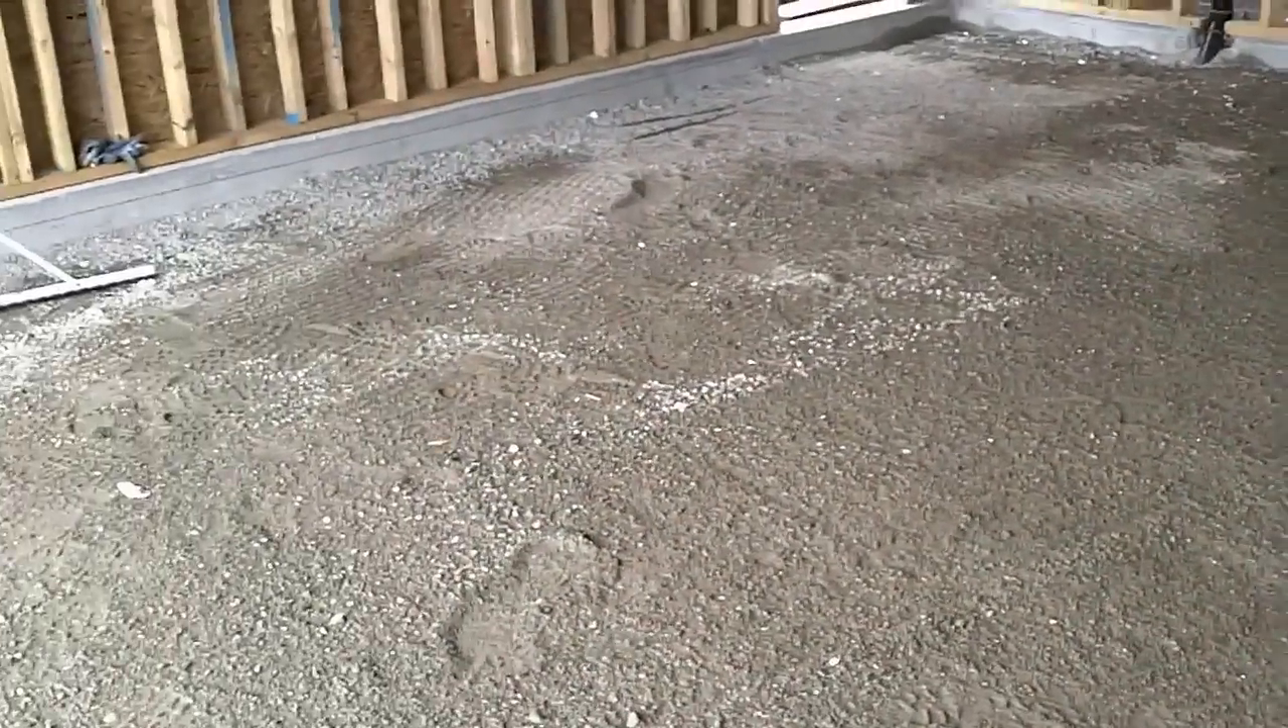We actually still need to put some poly down on our garage slab here.